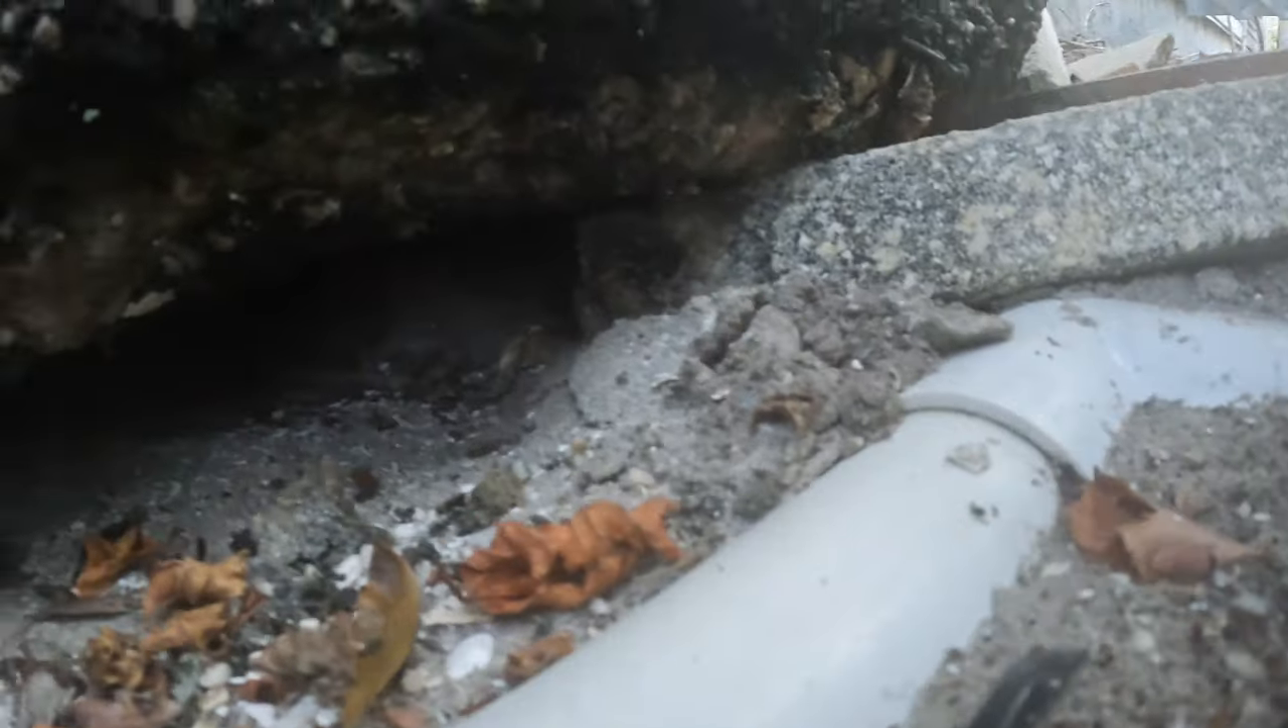As you can see there's a void right underneath the footer i can stick my whole hand in there.